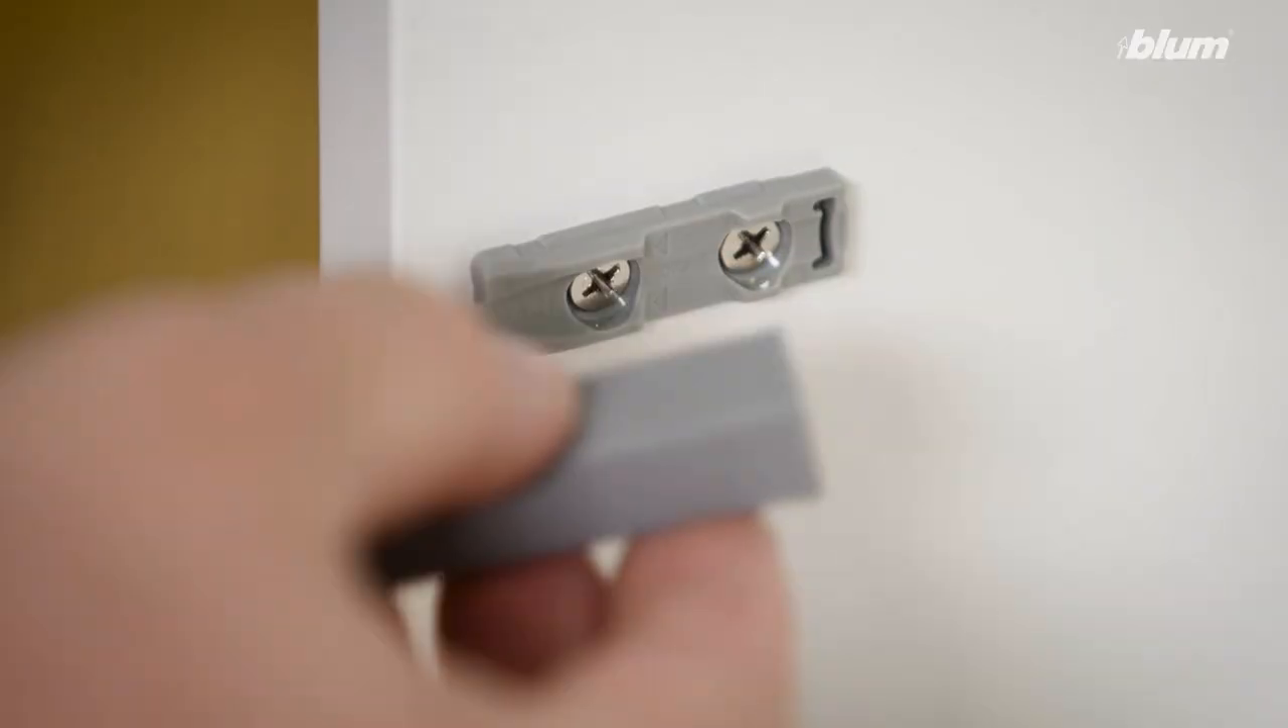With the base plate installed, I can clip on the adapter plate and install the Tip-On unit.